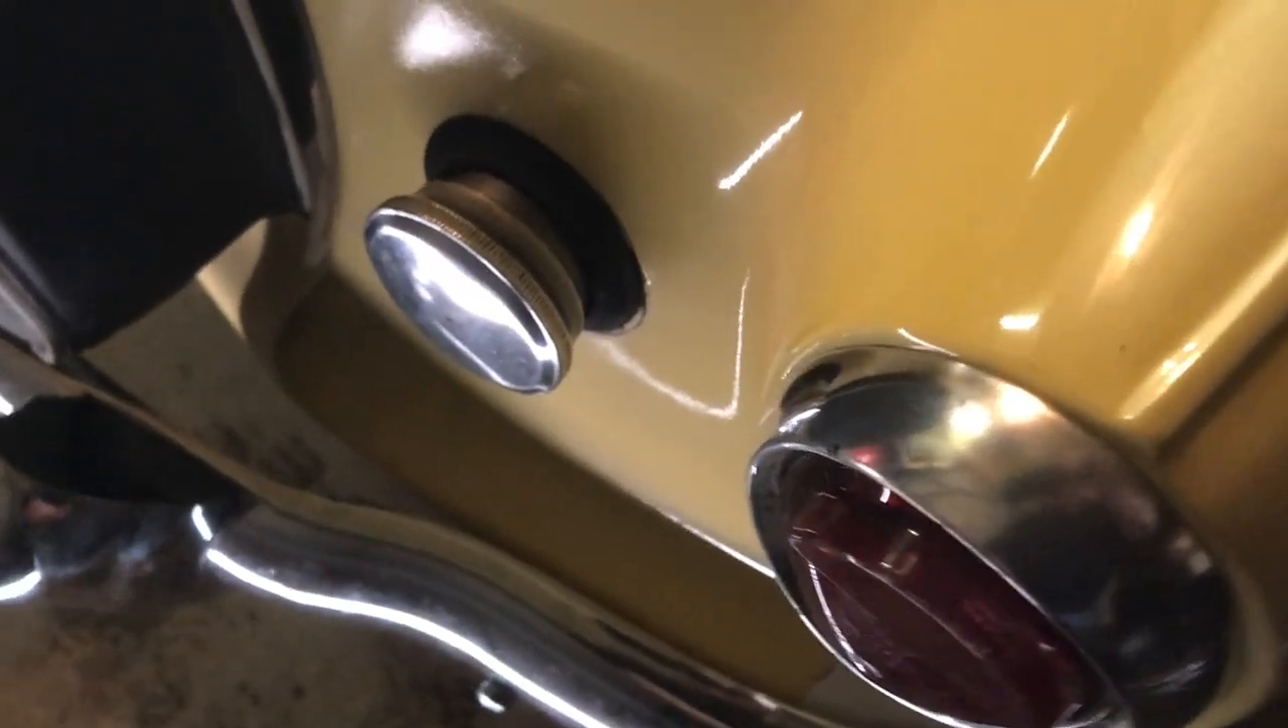The cap is on.